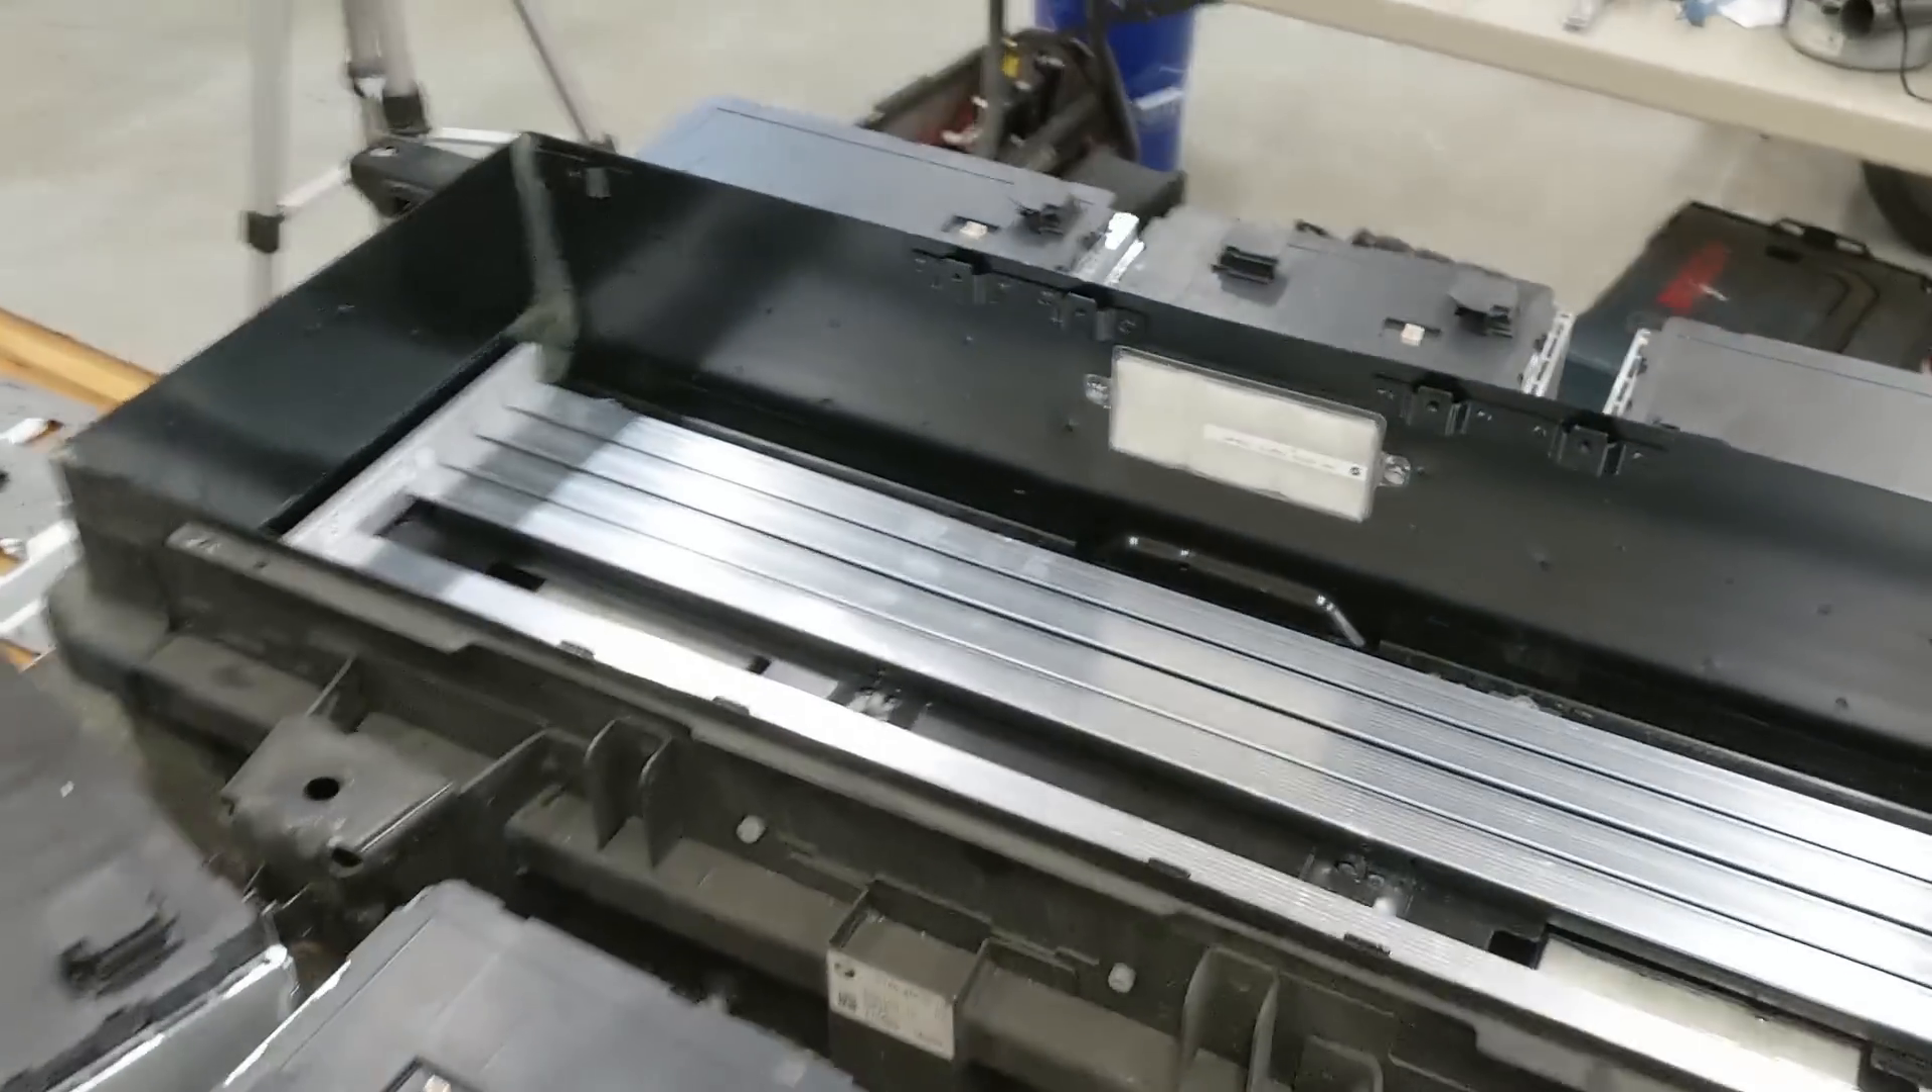We've now pulled out the modules from this case and inside is this really cool heat exchanger.